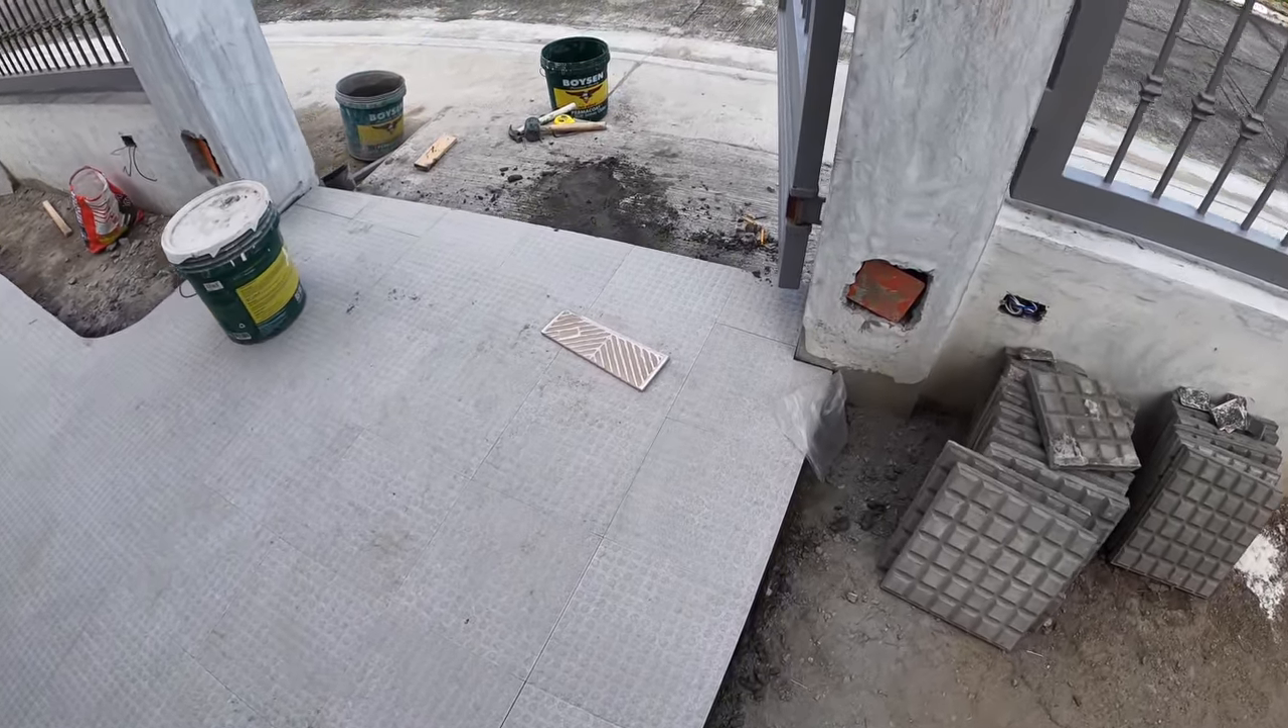The, uh, front part of the walkway has been put in place.